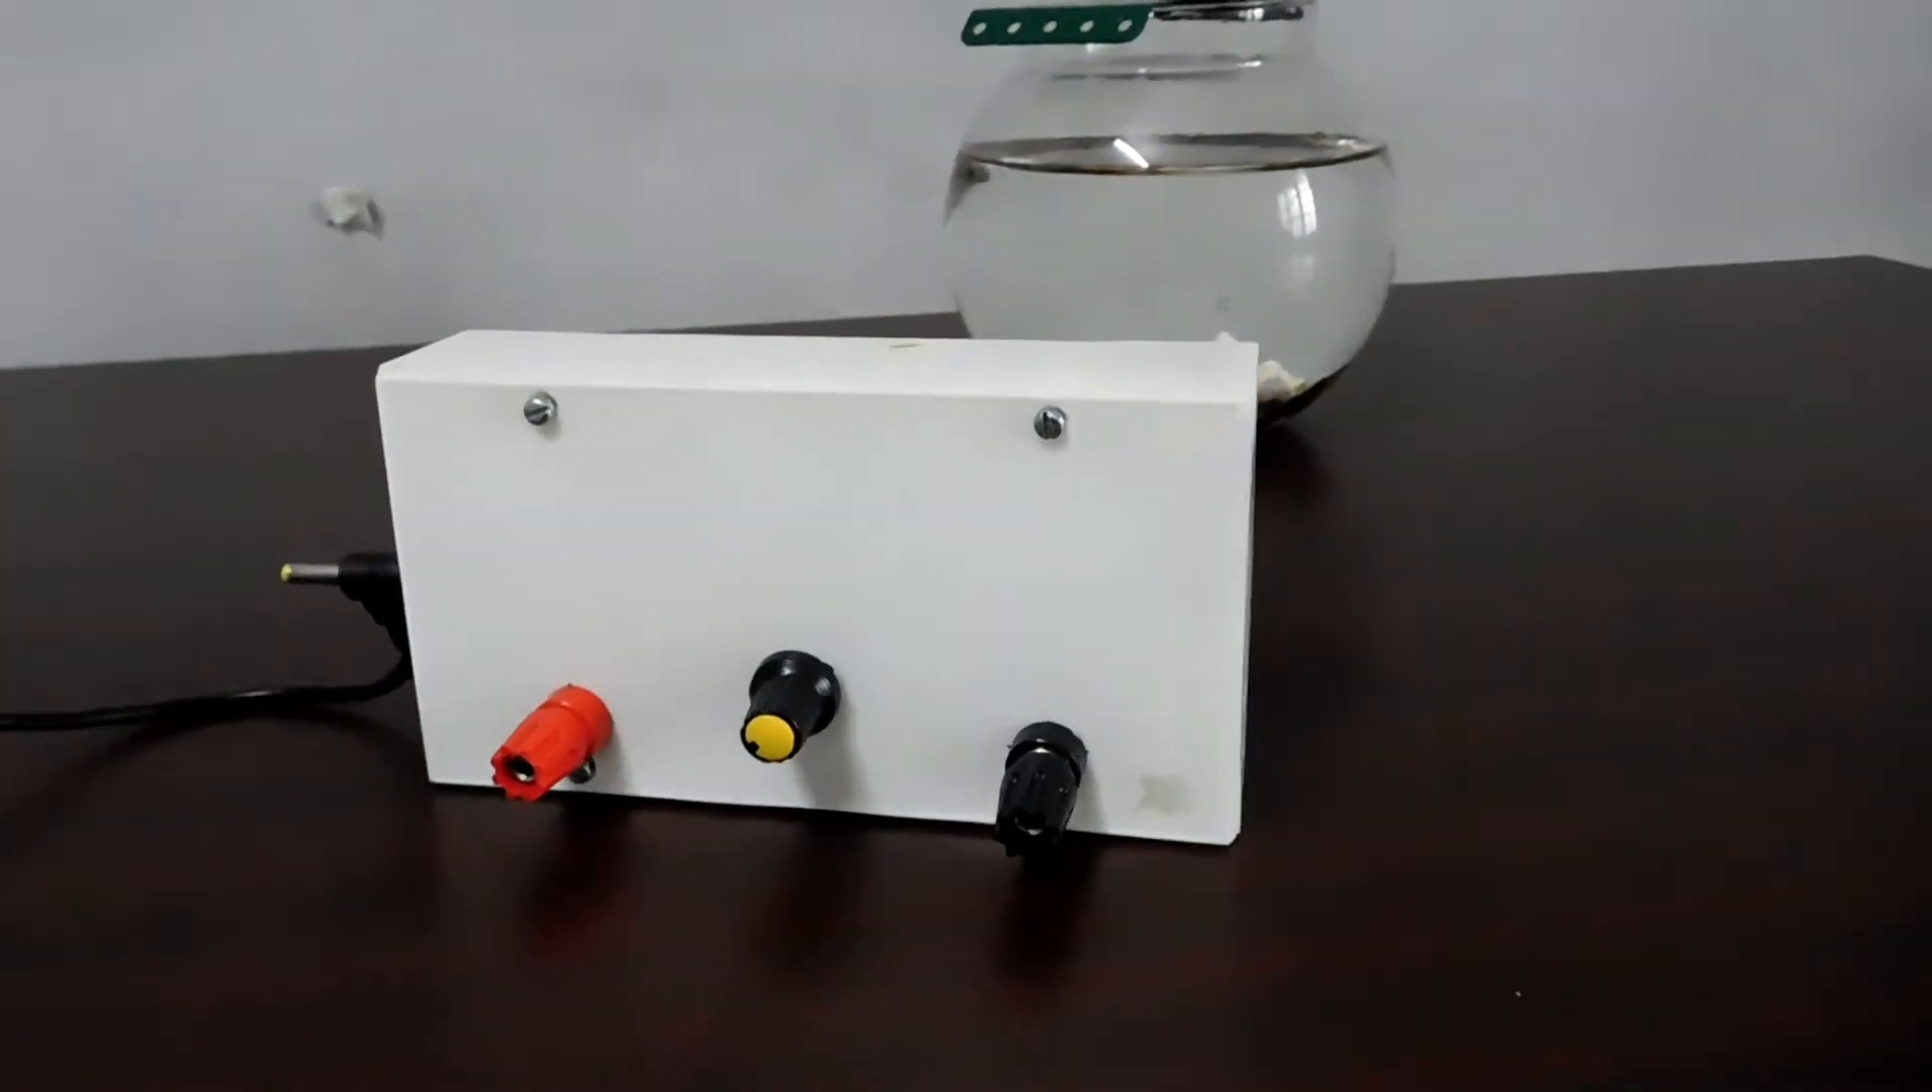Now I screwed the case and the project was complete.